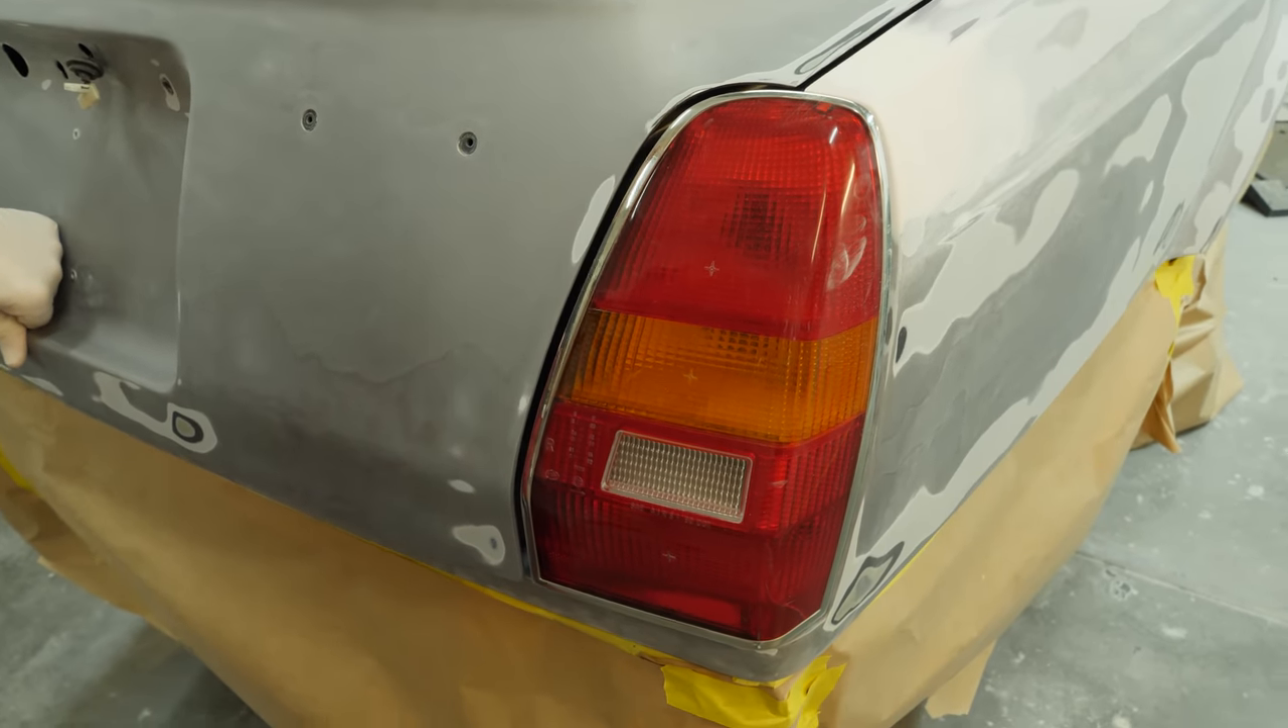Wreszcie te lampy odnalazły swoje miejsce w tym aucie.